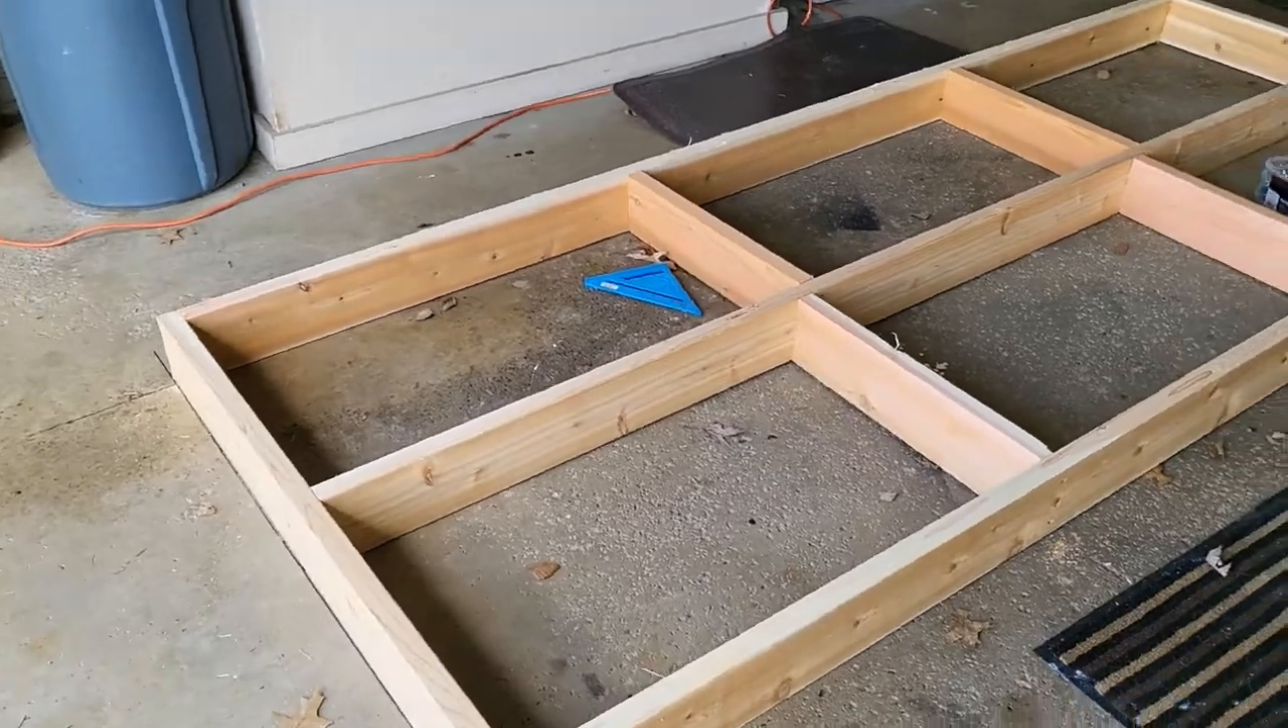So as you can see, I got the first frame done.